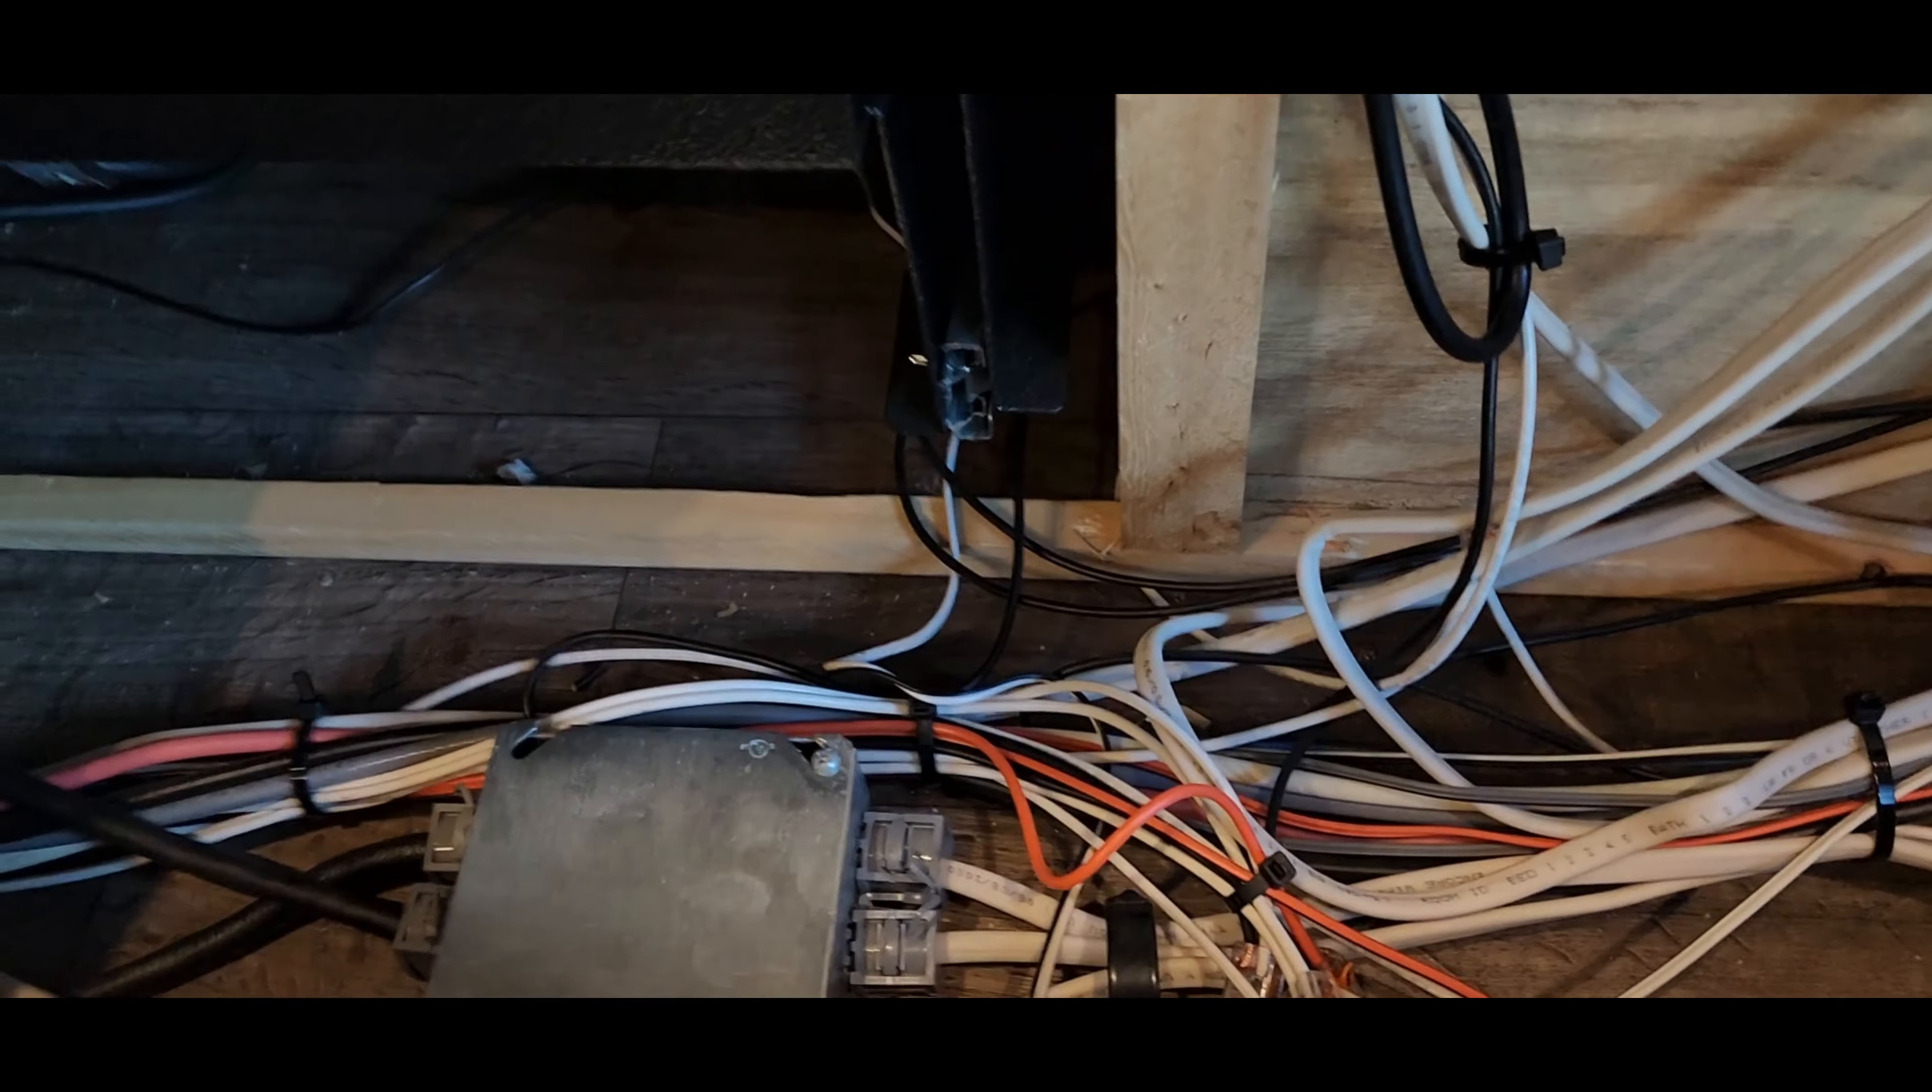So I tied up all the wires in here. It's a lot better than they were. It was all just dangling.